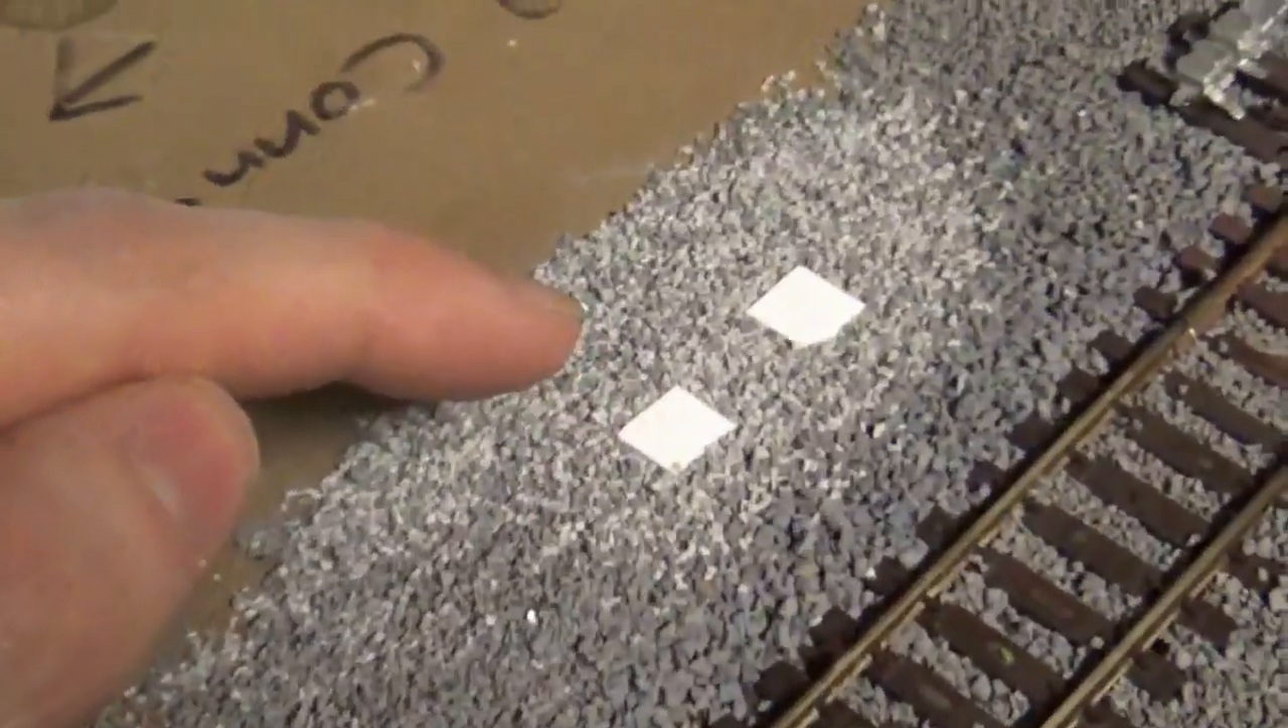So I've actually been able to figure that out, and I've glued down some styrene bases, and then joined them in with some fresh ballast in the scene here.